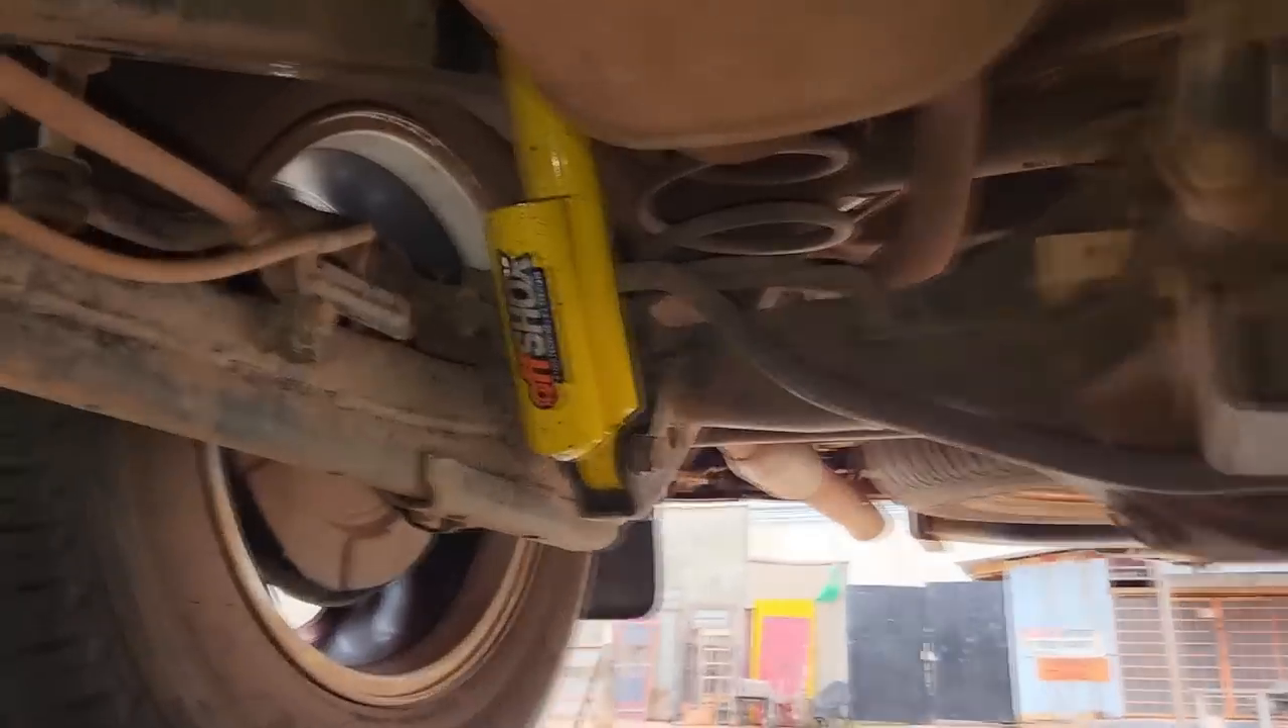Veículo terminado e alinhado. Olha como é que ficou a instalação do amortecedor na traseira.